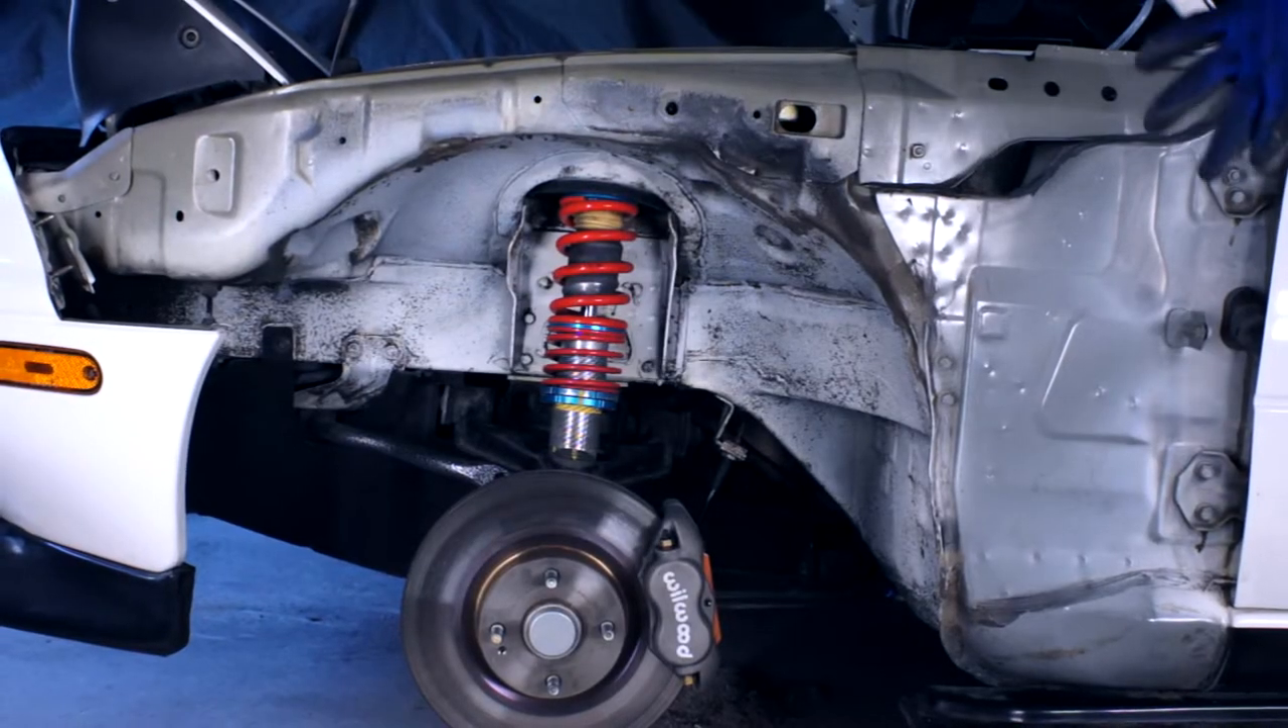Here we are with the fender off.